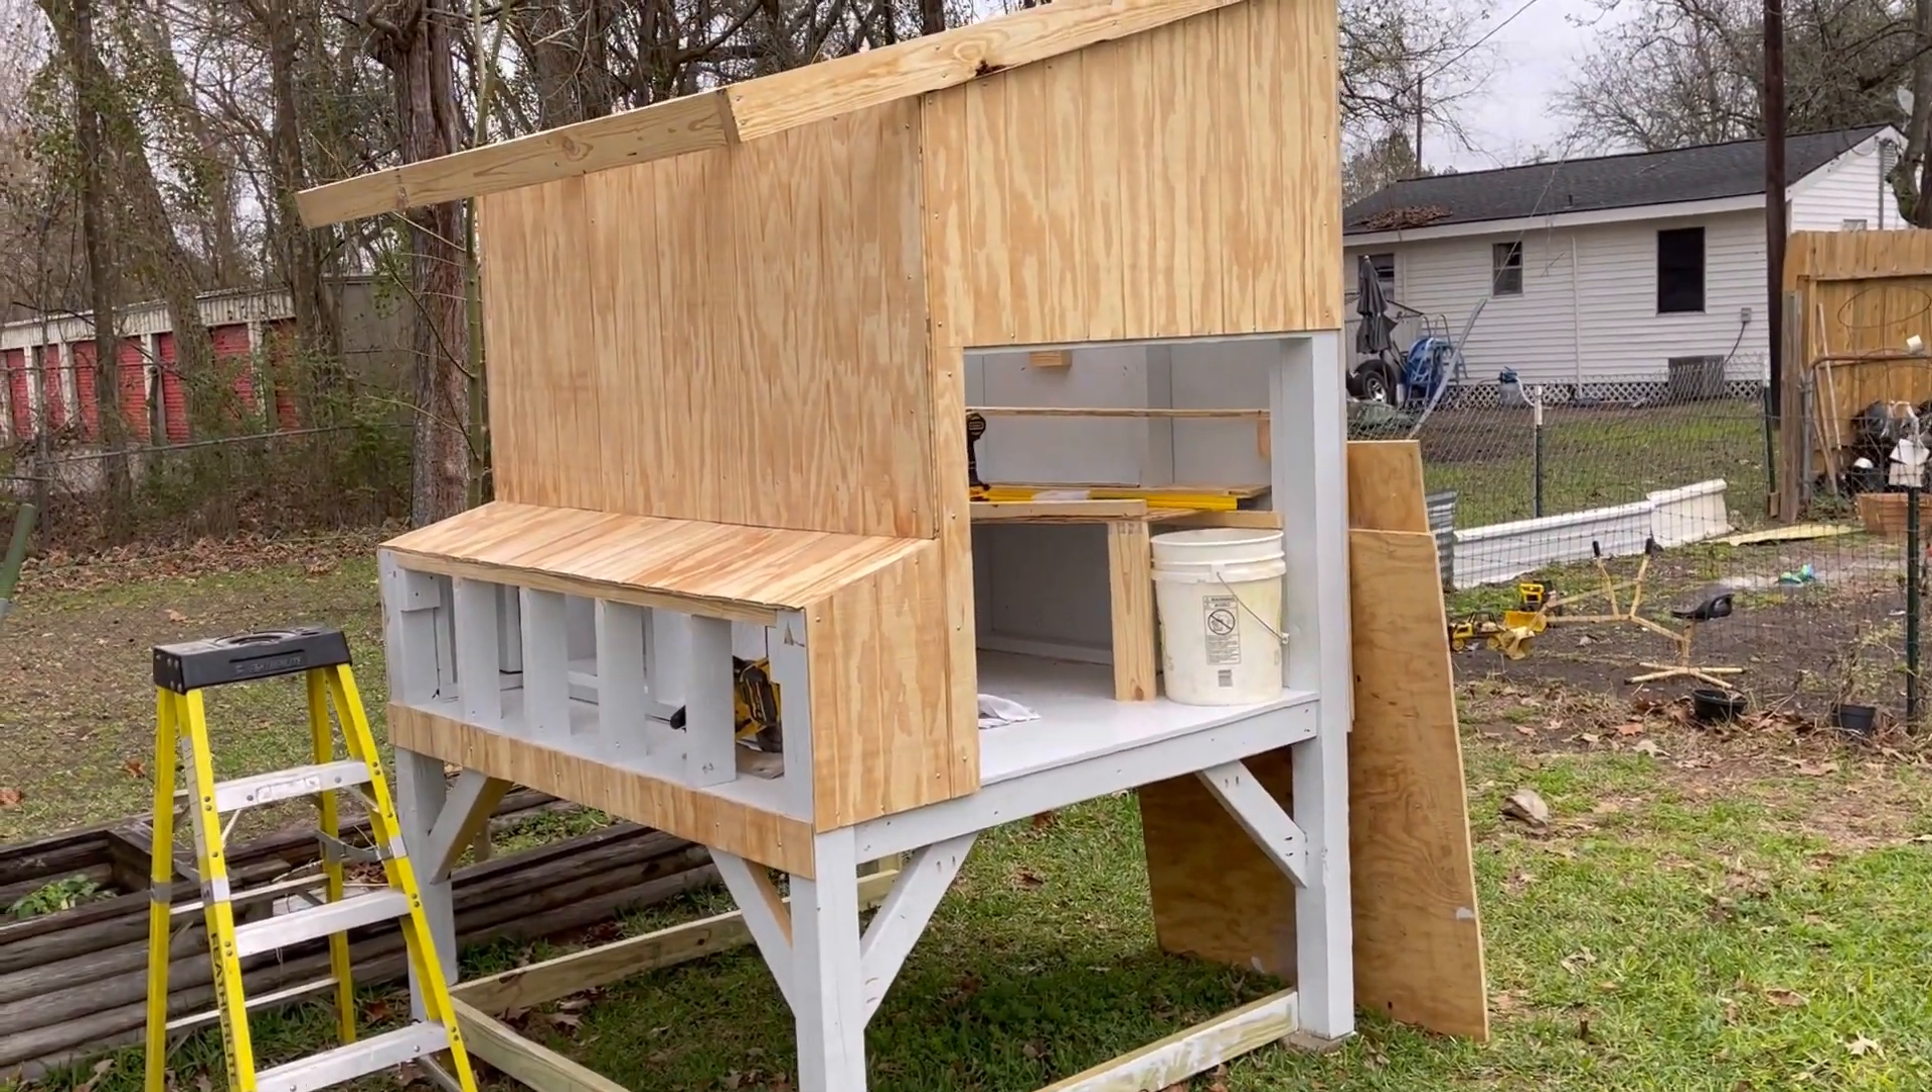We got the roof put up now you just got to get the metal panels.